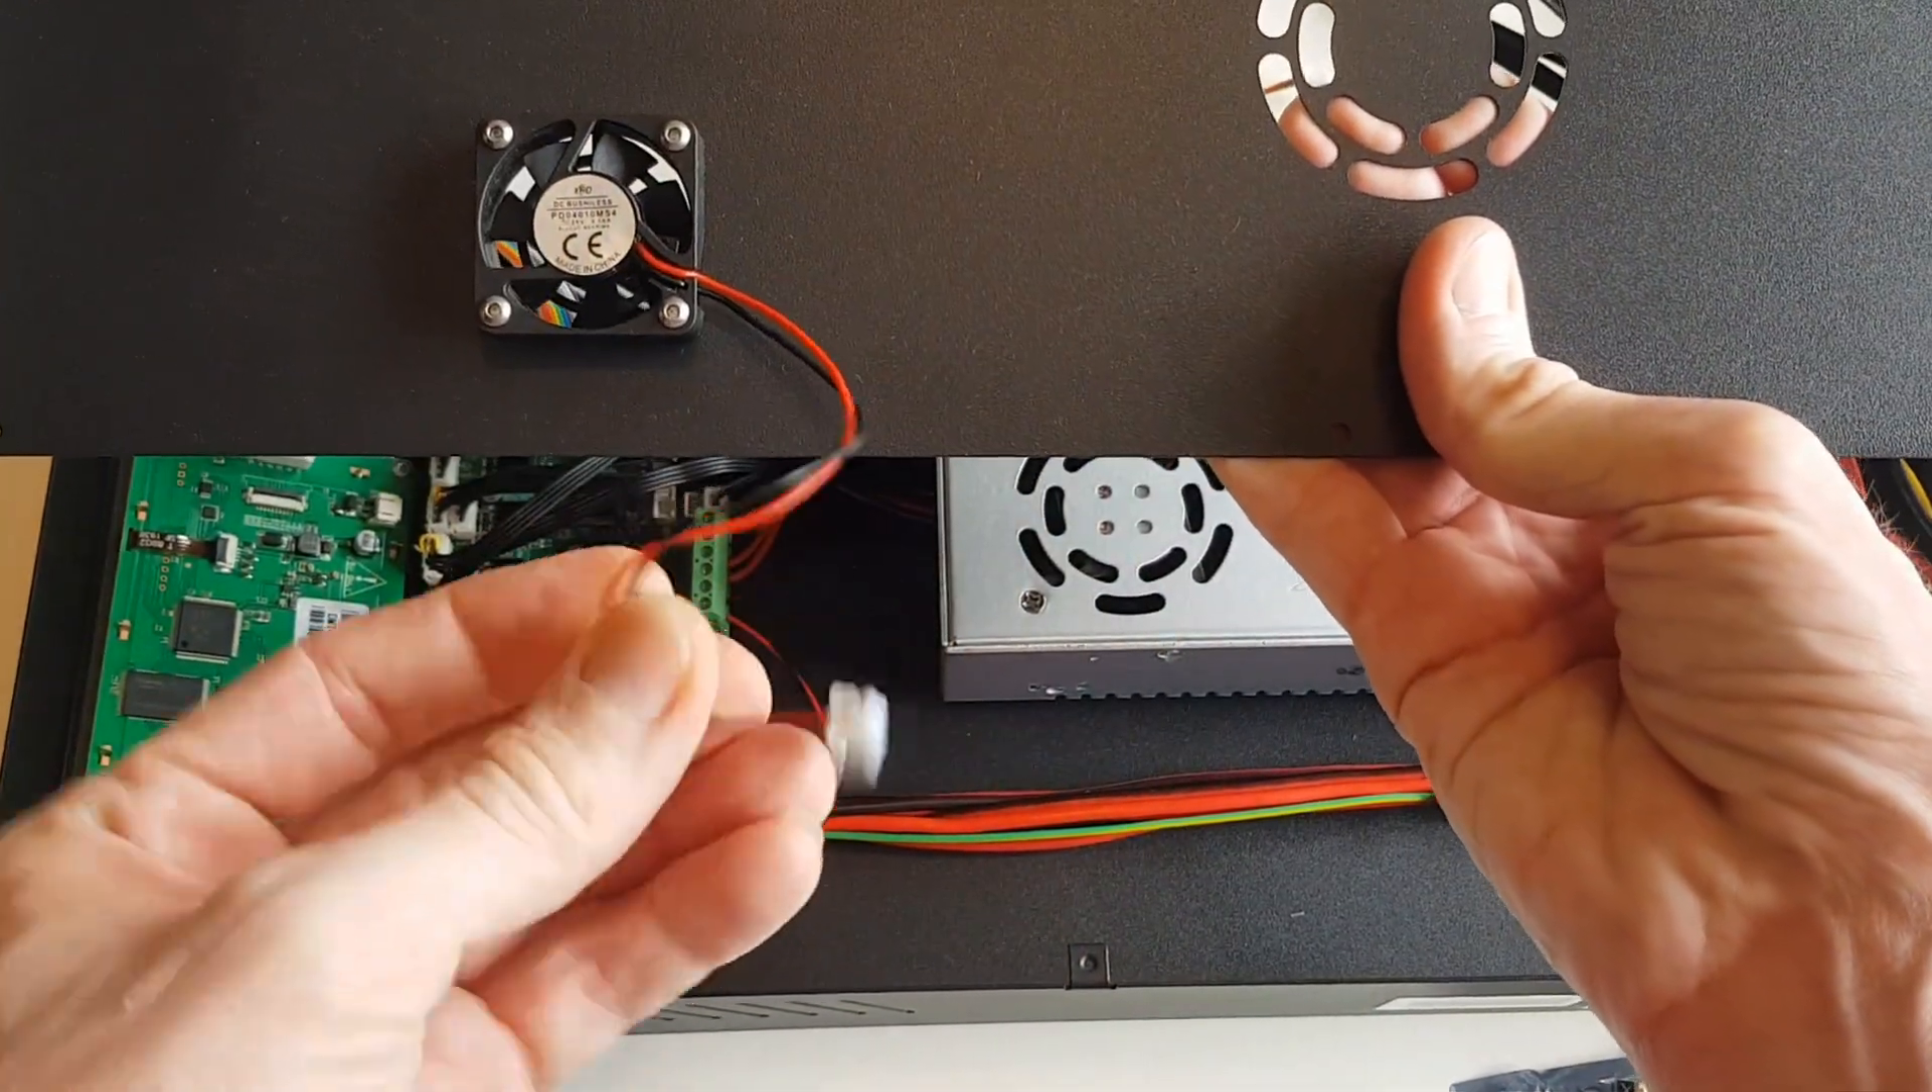Right so here are the main electronics of the printer and obviously I've taken the panel off and you just need to be careful when you're removing this that you just disconnect the fan.